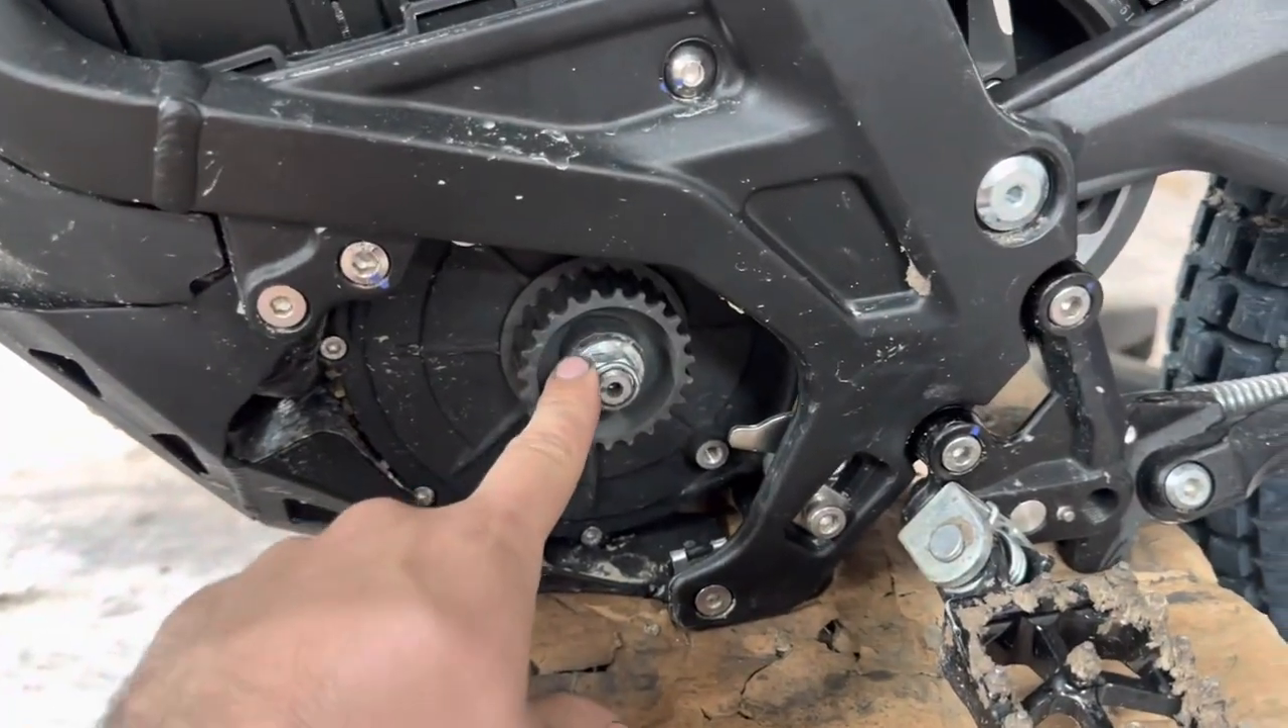My belt's not on because I broke it.